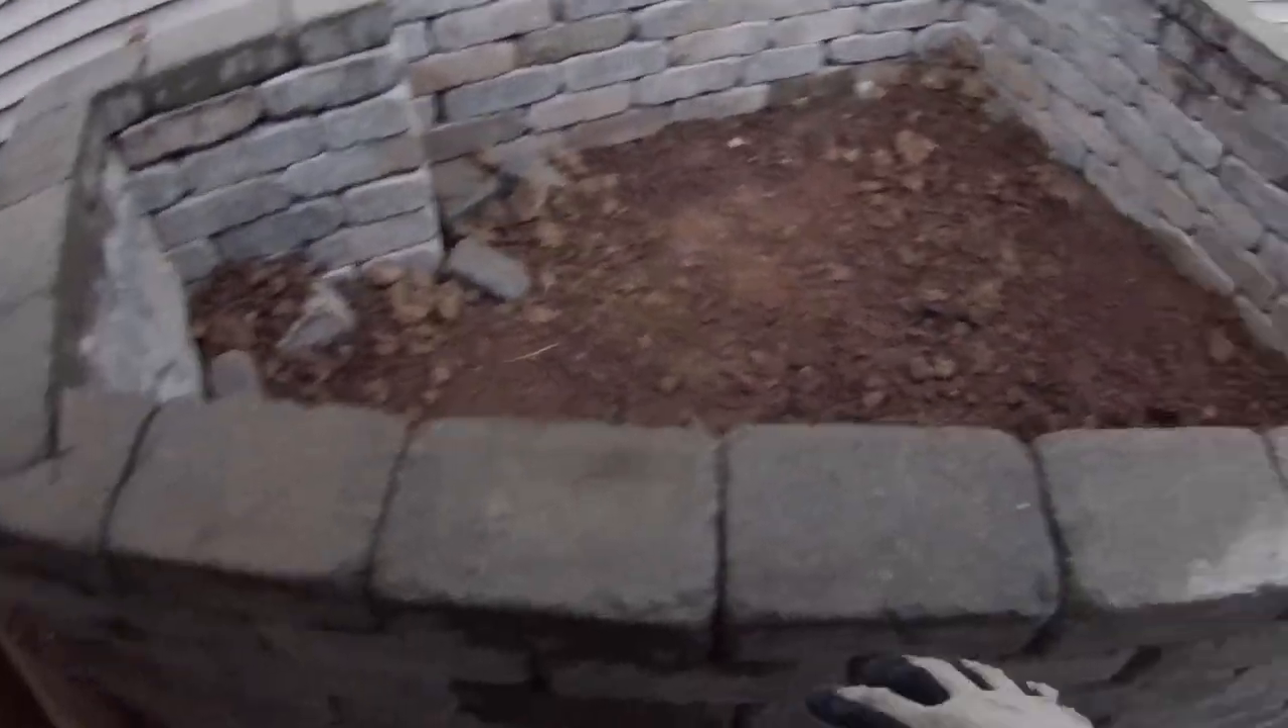So here's the final glimpse of the pond before we get the liner in it.